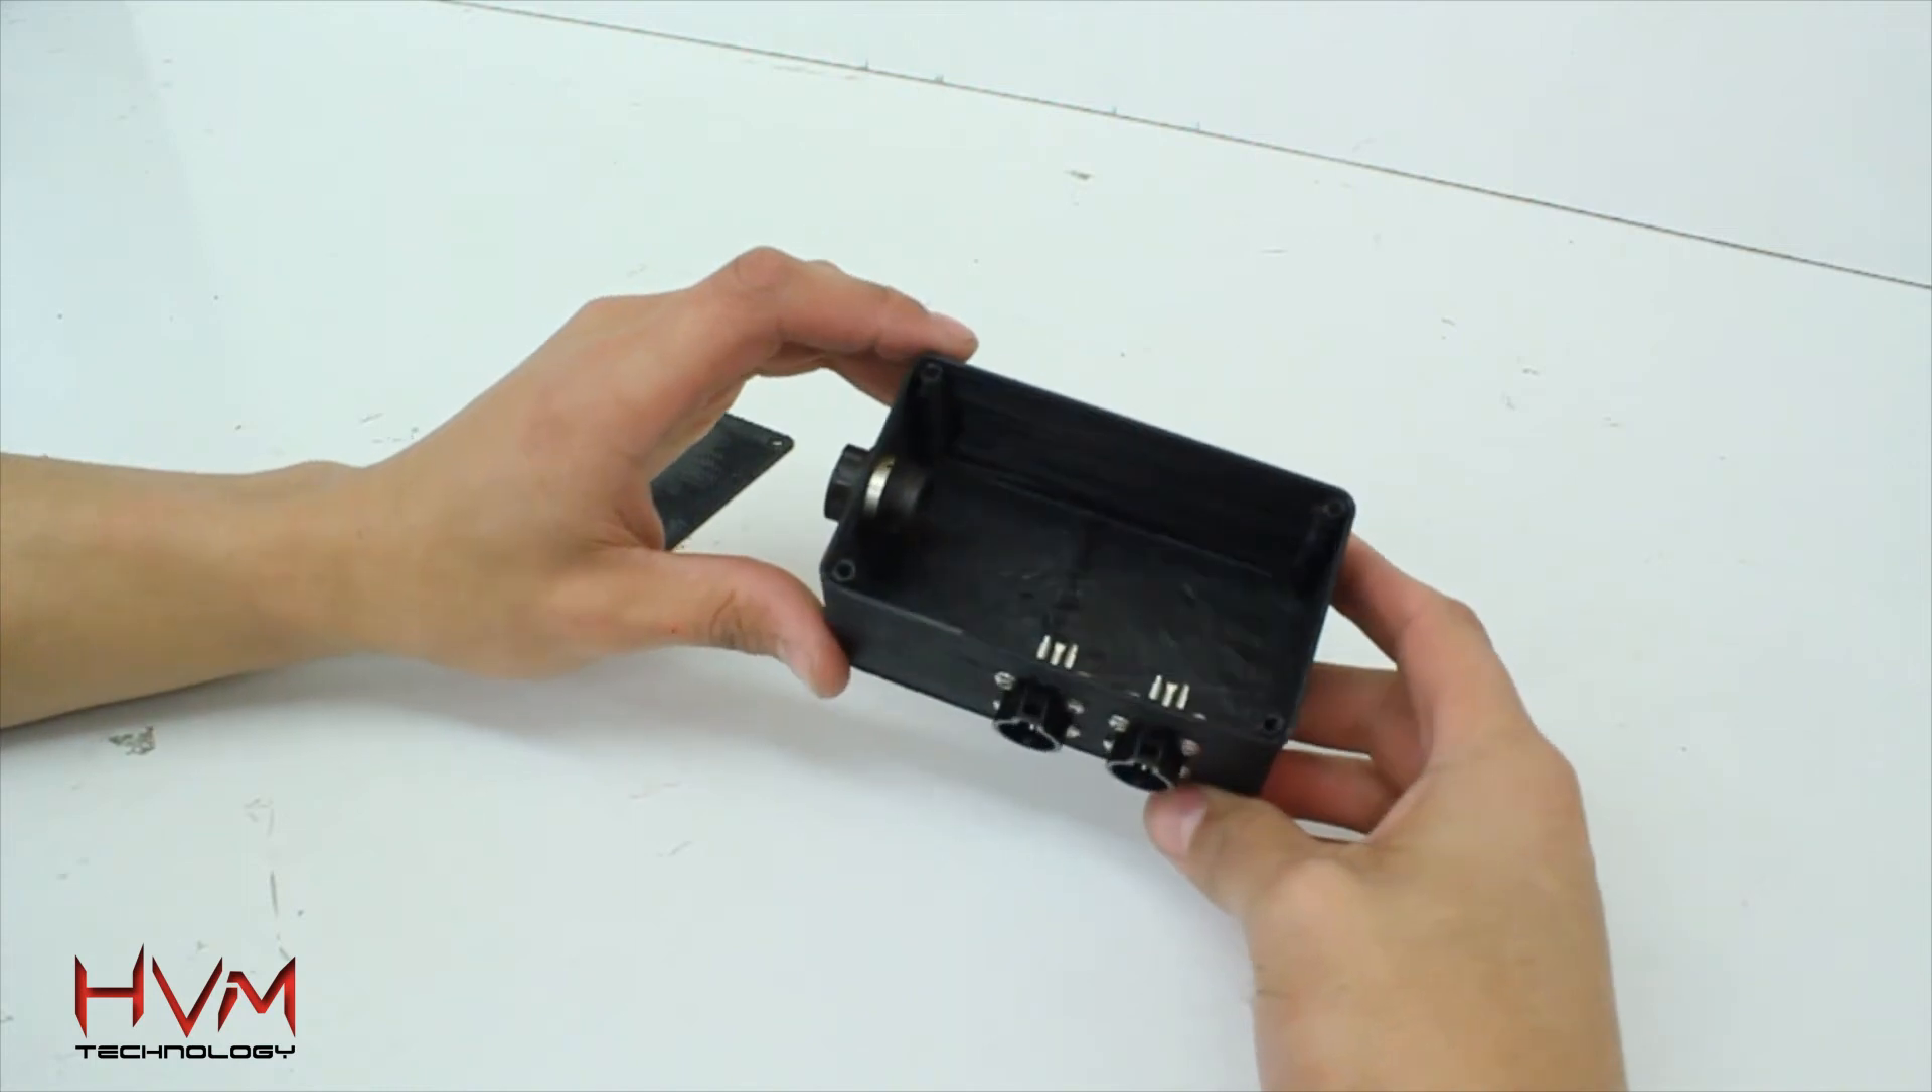I still need to put the electronics on the inside but for the externals, we've got the two connectors for the additional lines, that's these two, which I'll just plug into there.